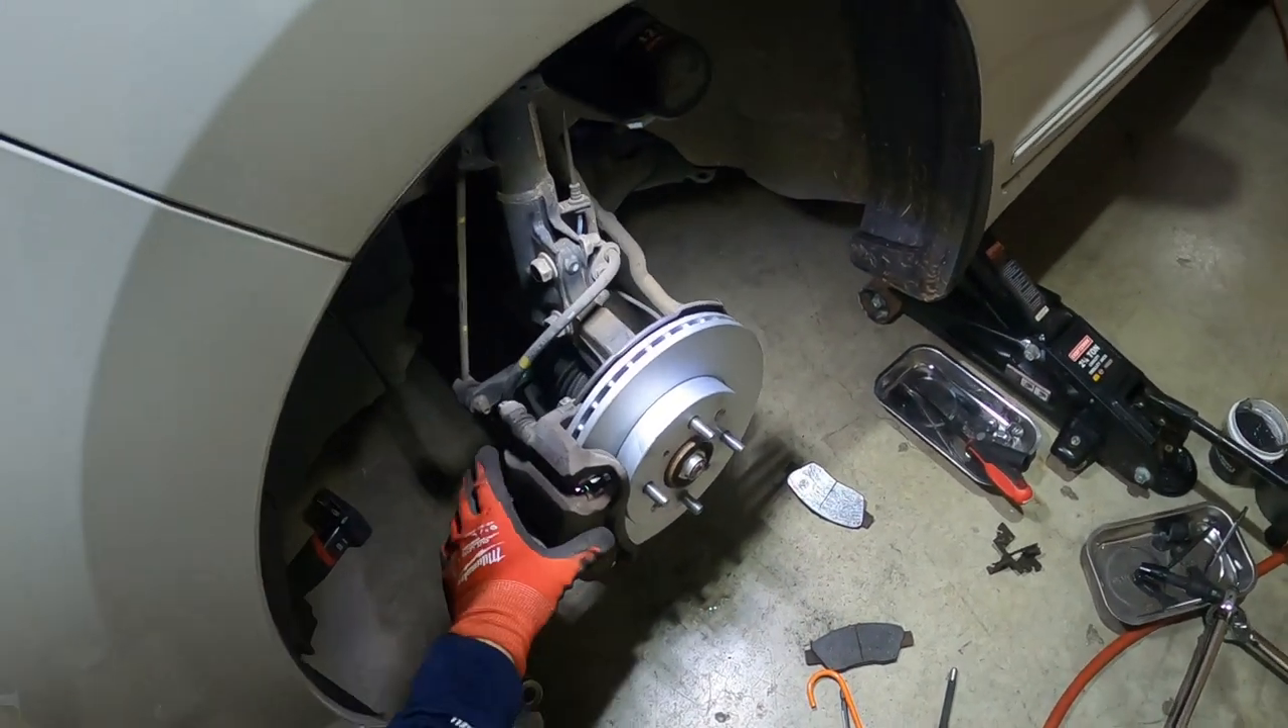Now all that's left to do is put the wheel back on again.